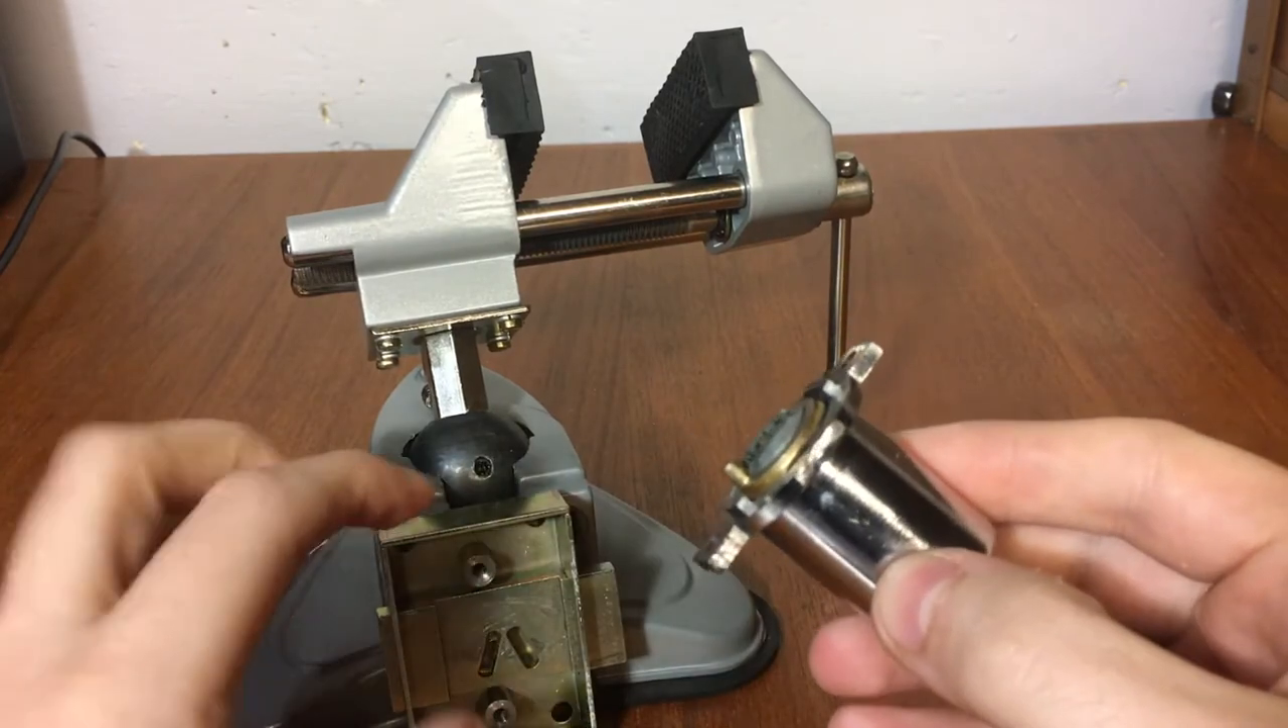So this is the lock removed from its housing.